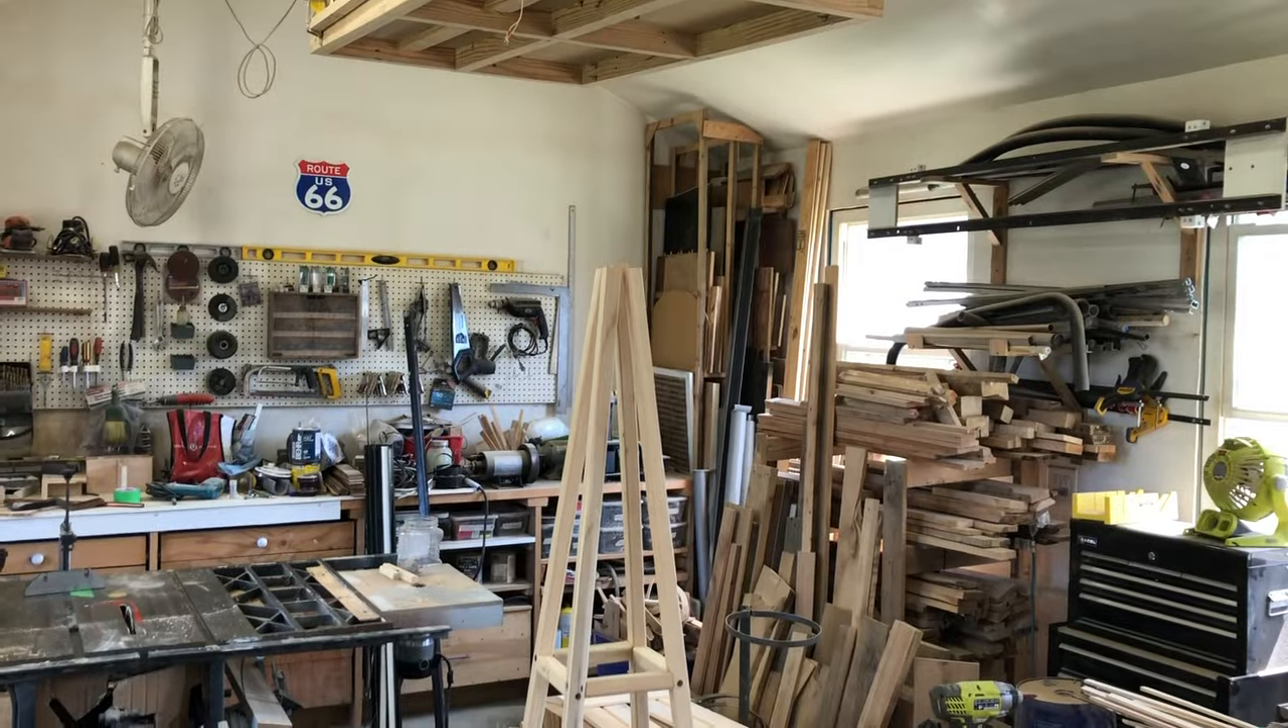There is our basic structure assembled.